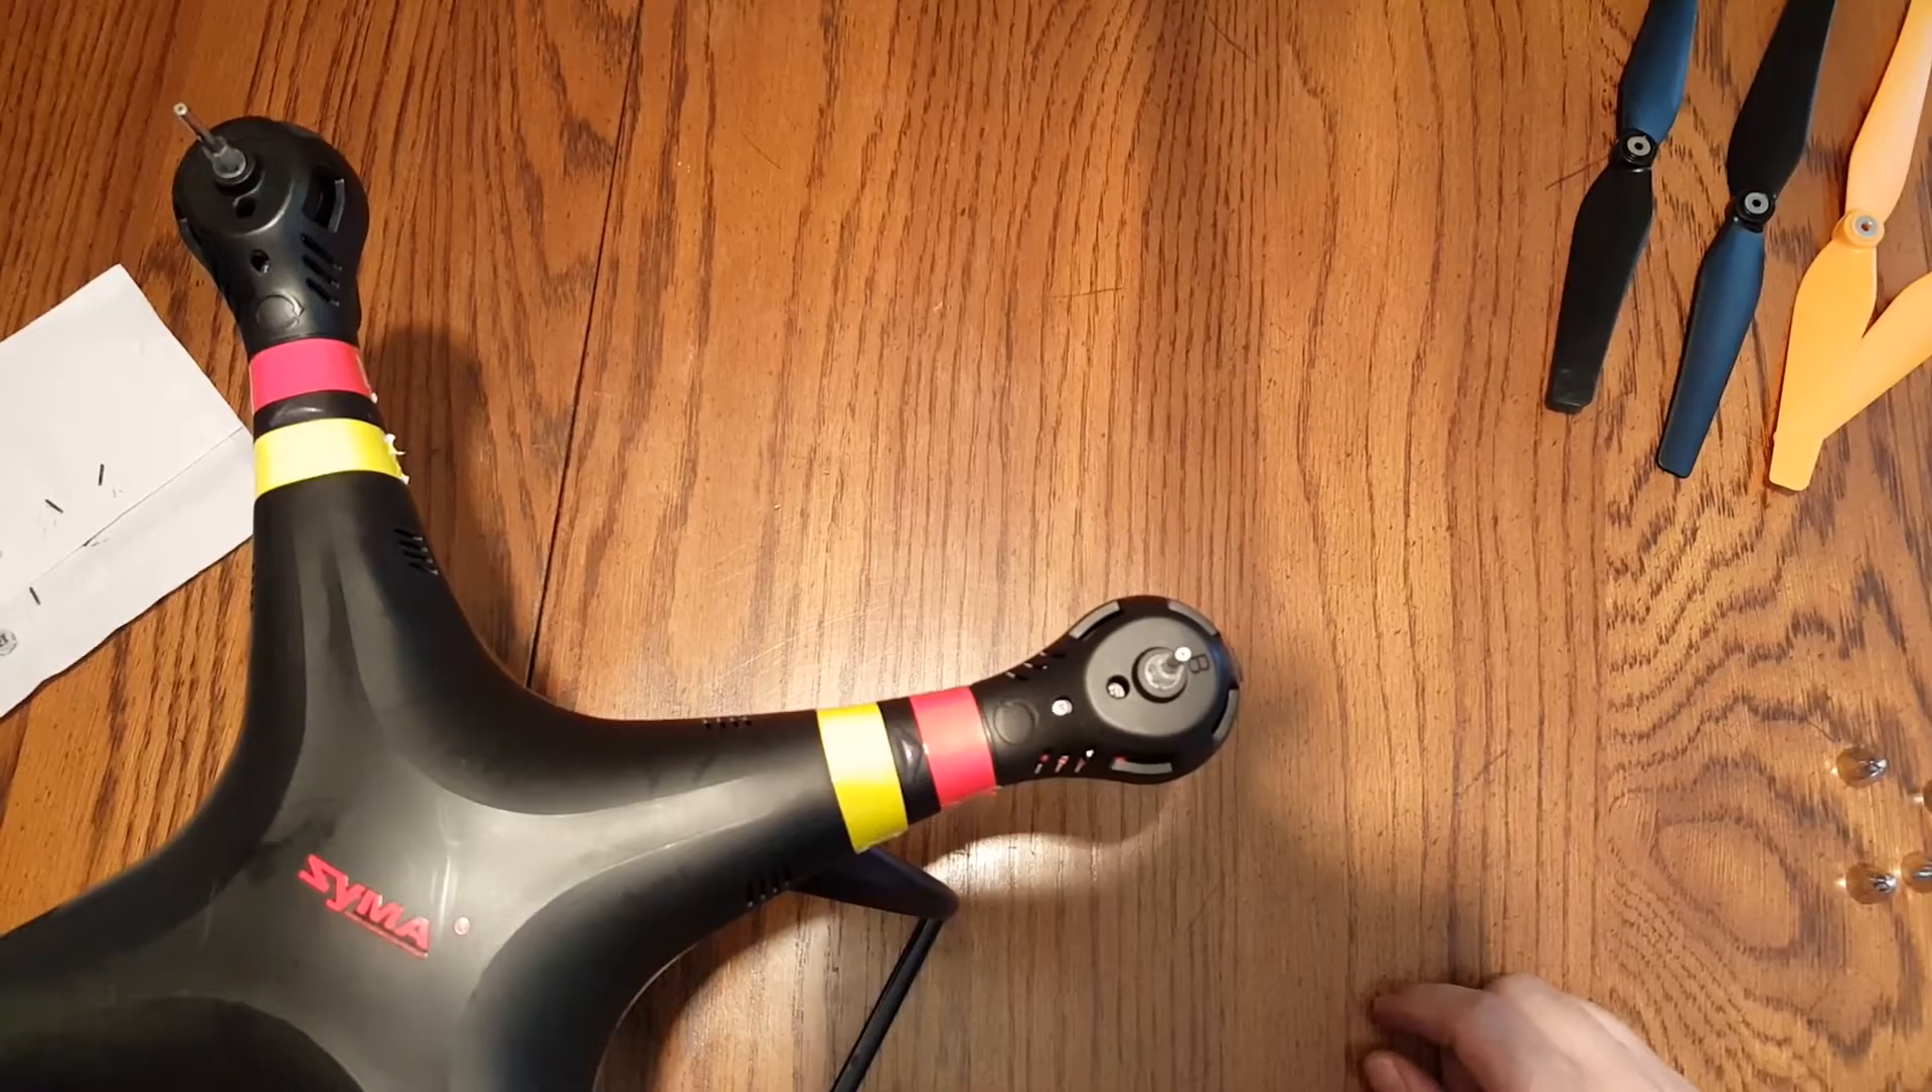Now we just got to put the props back on and then we can test it.